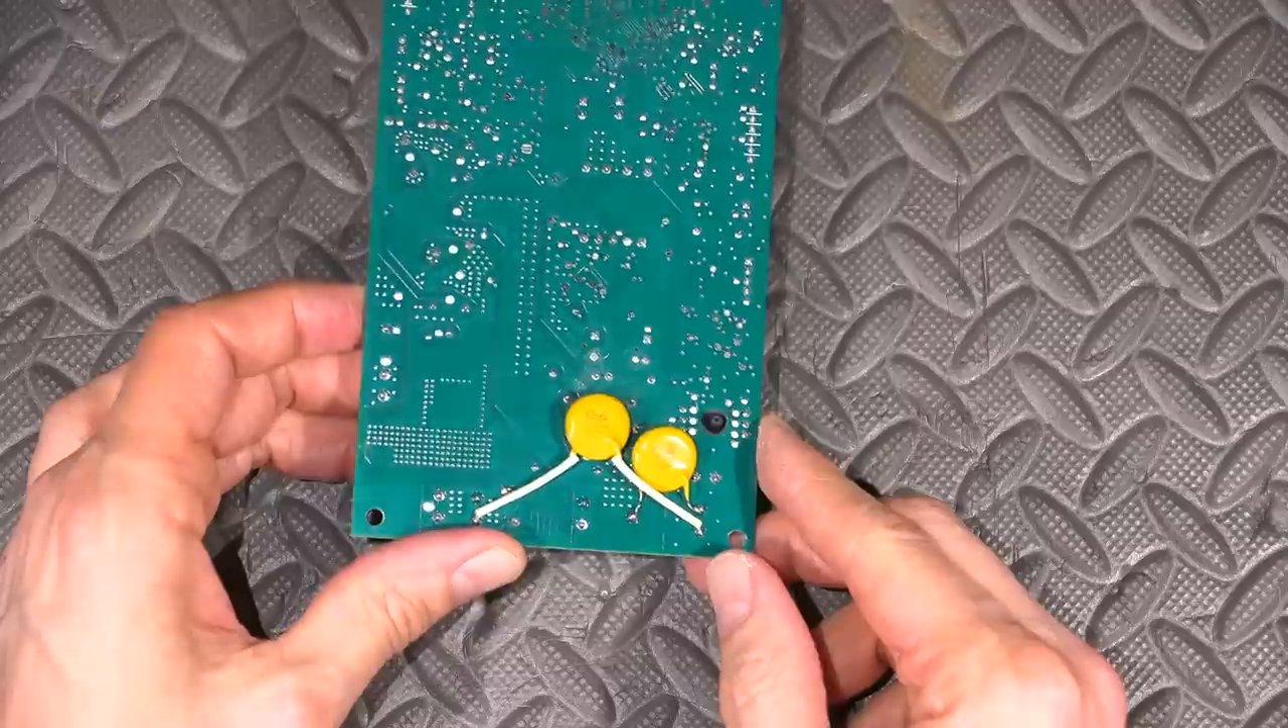The piping is over the leads.